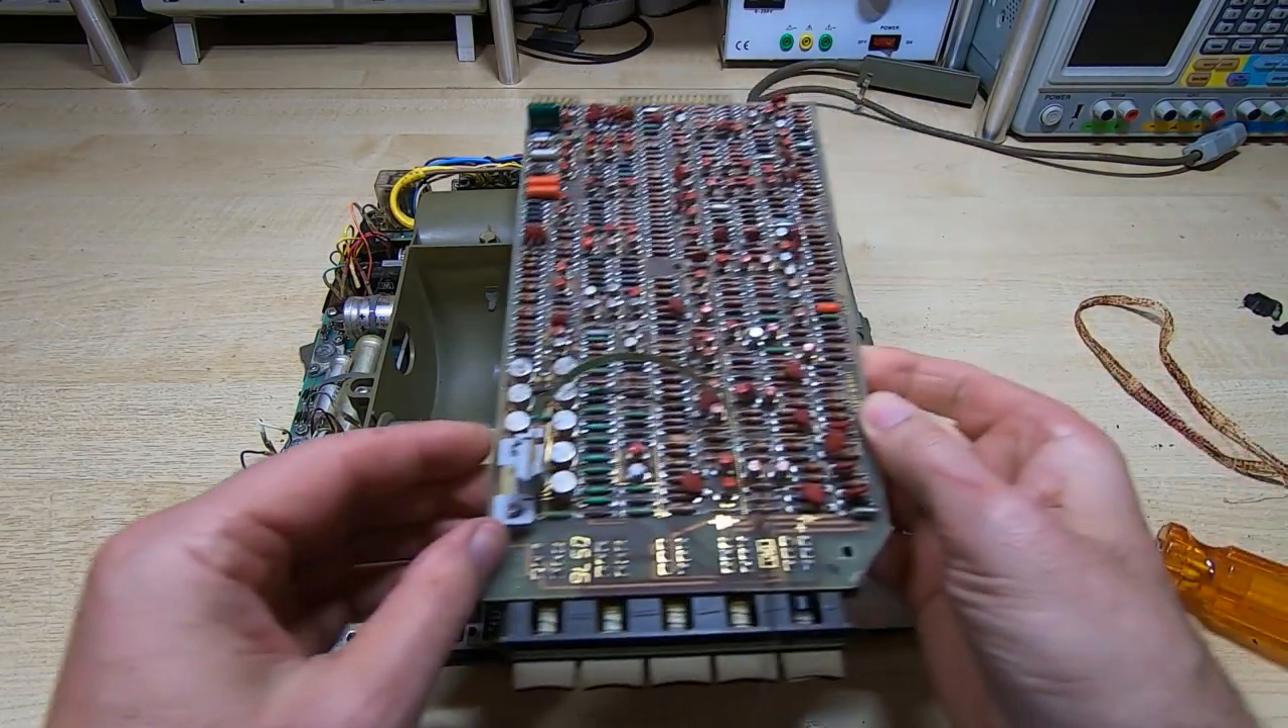Okay so that's the pcb disconnected looks to be in good condition.